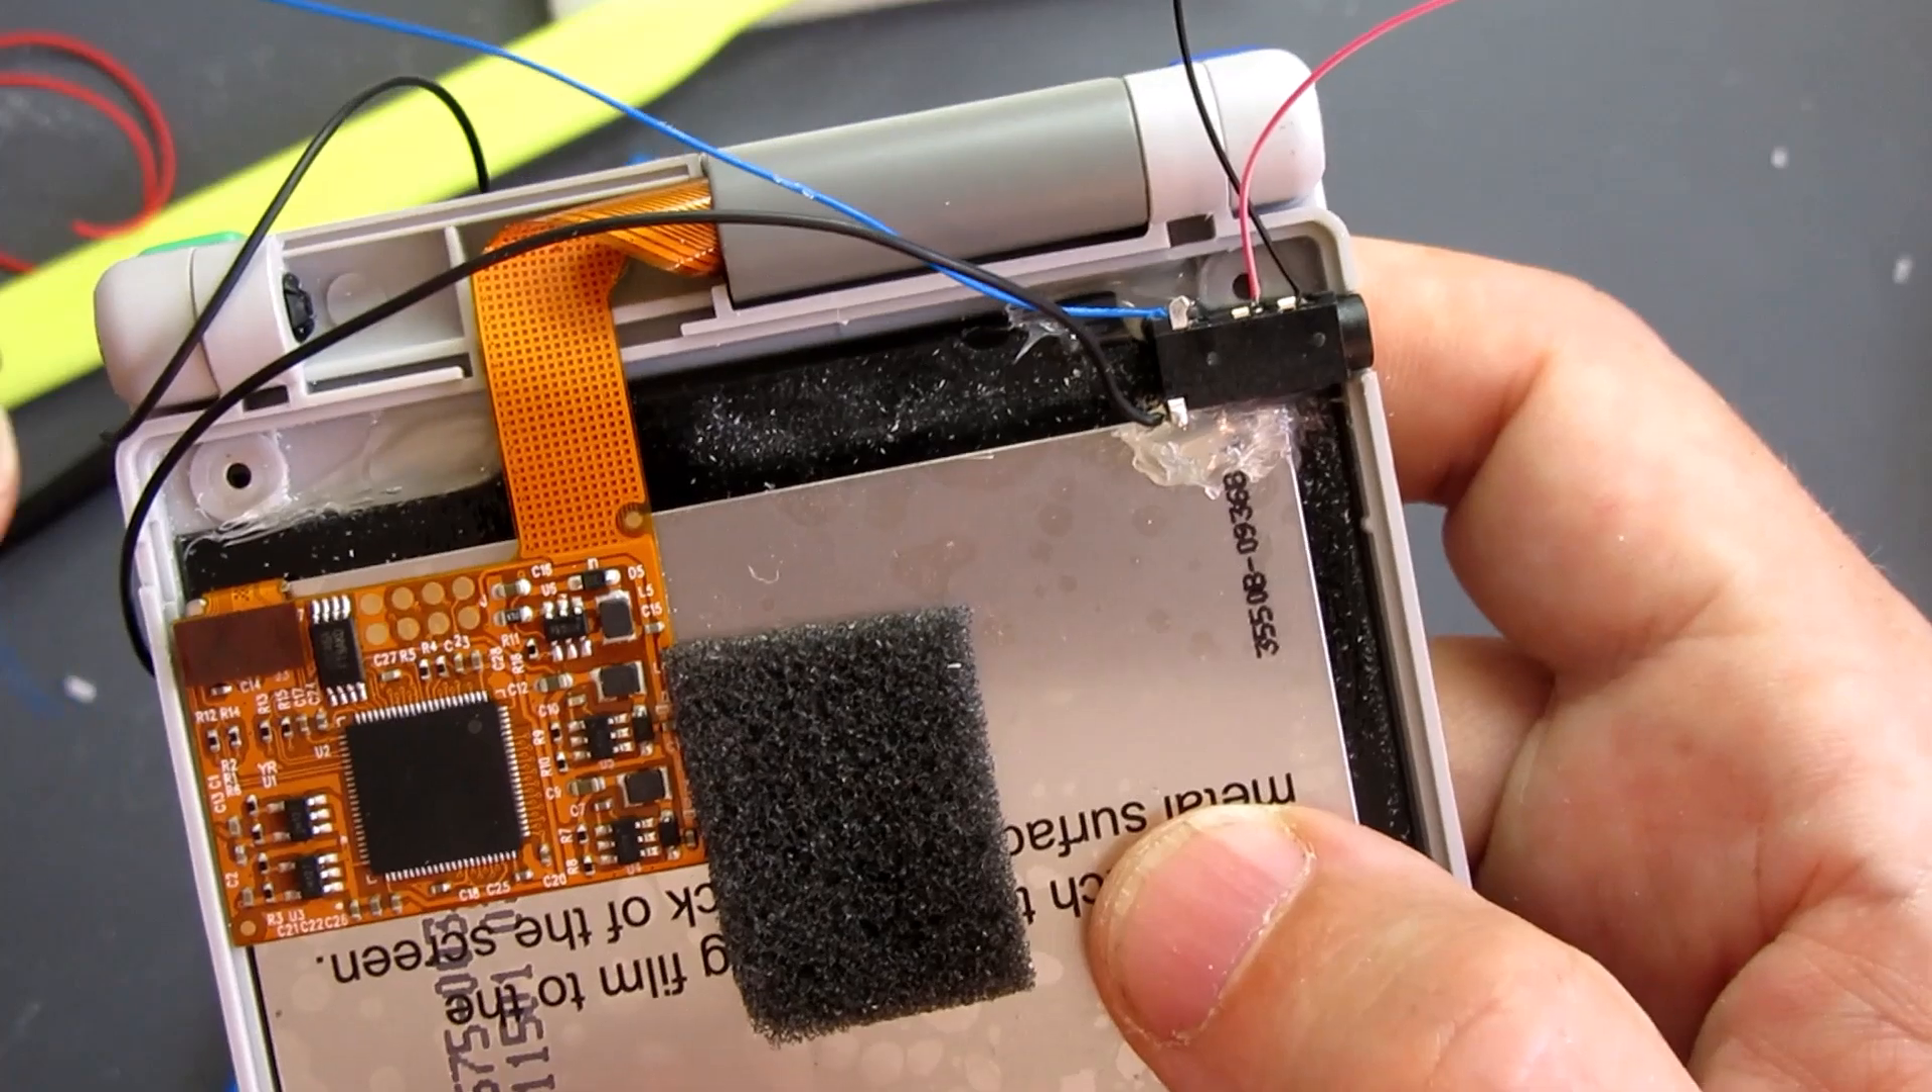I've added just a little square in the centre just to keep that pressure on keep it in position without it bulging too much at the edges.